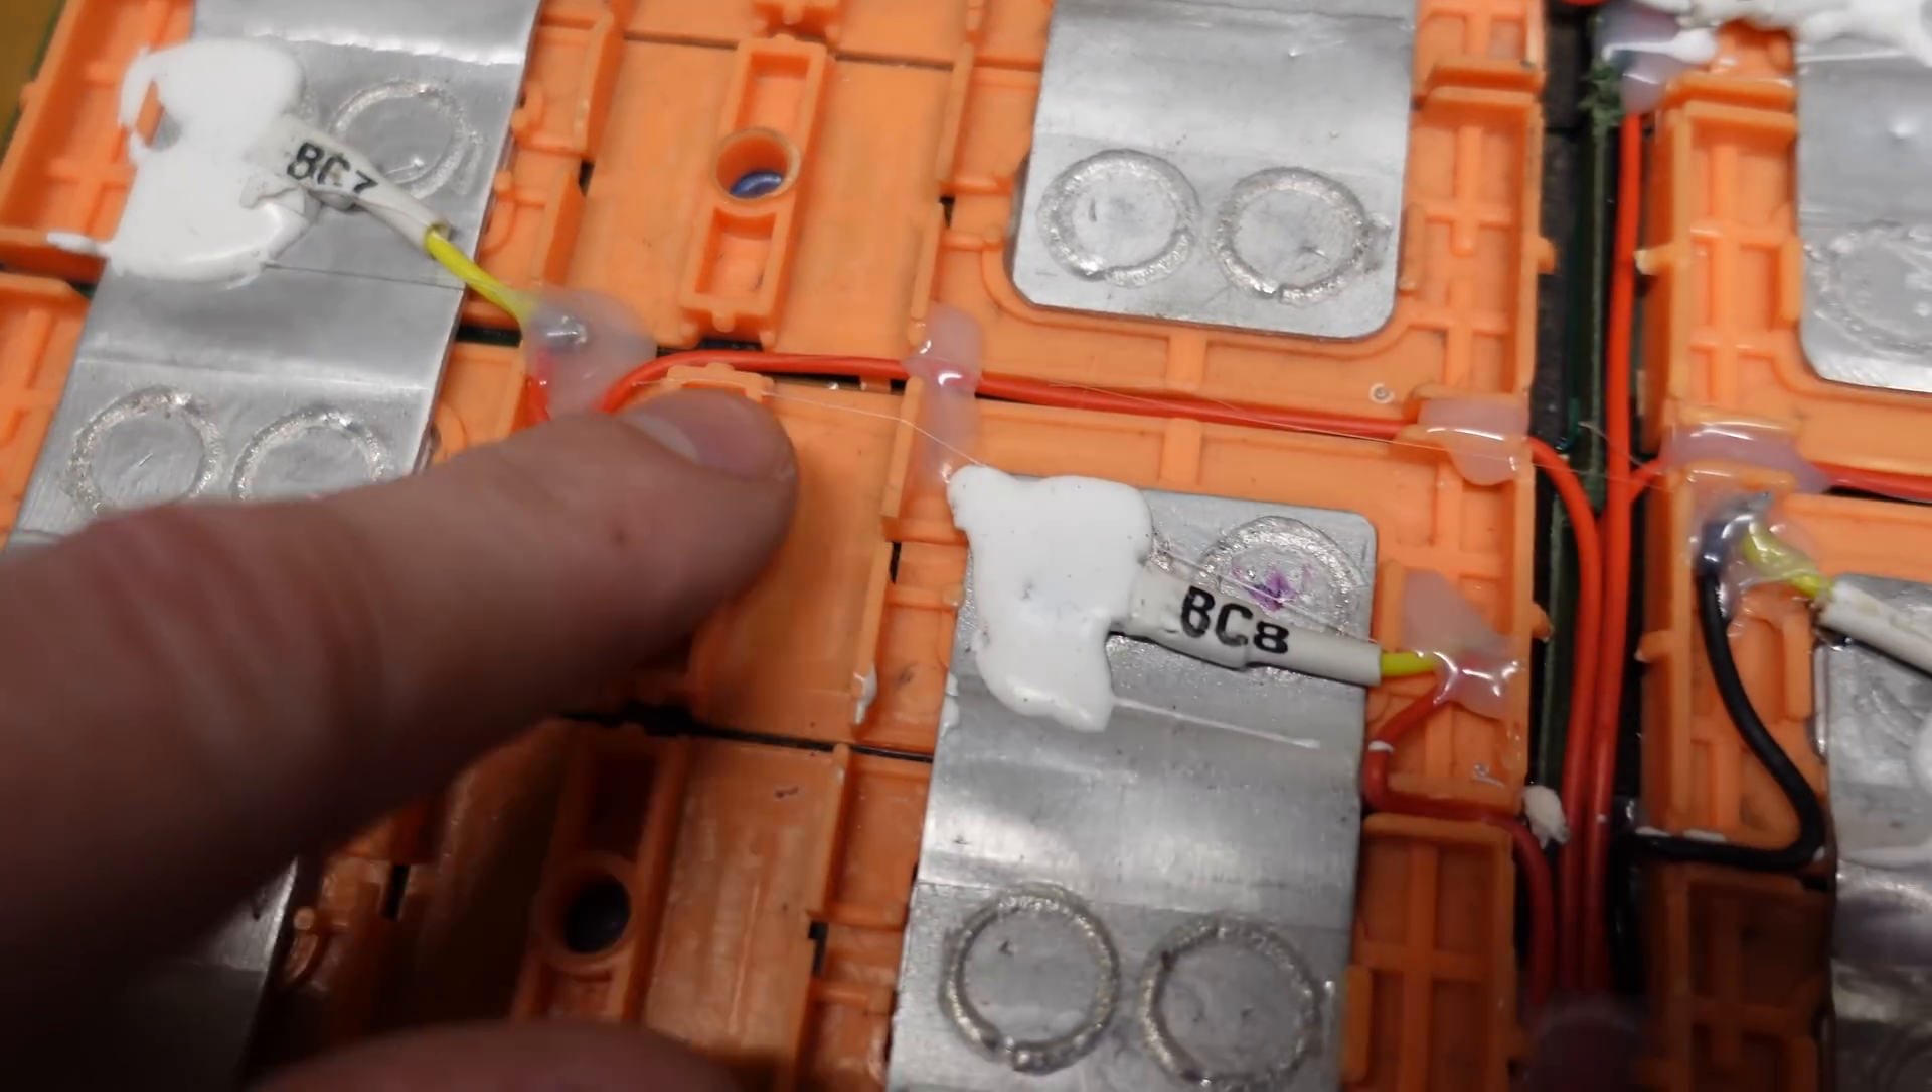You can see the balance connections are on there well. They're glued down so they don't pull out.